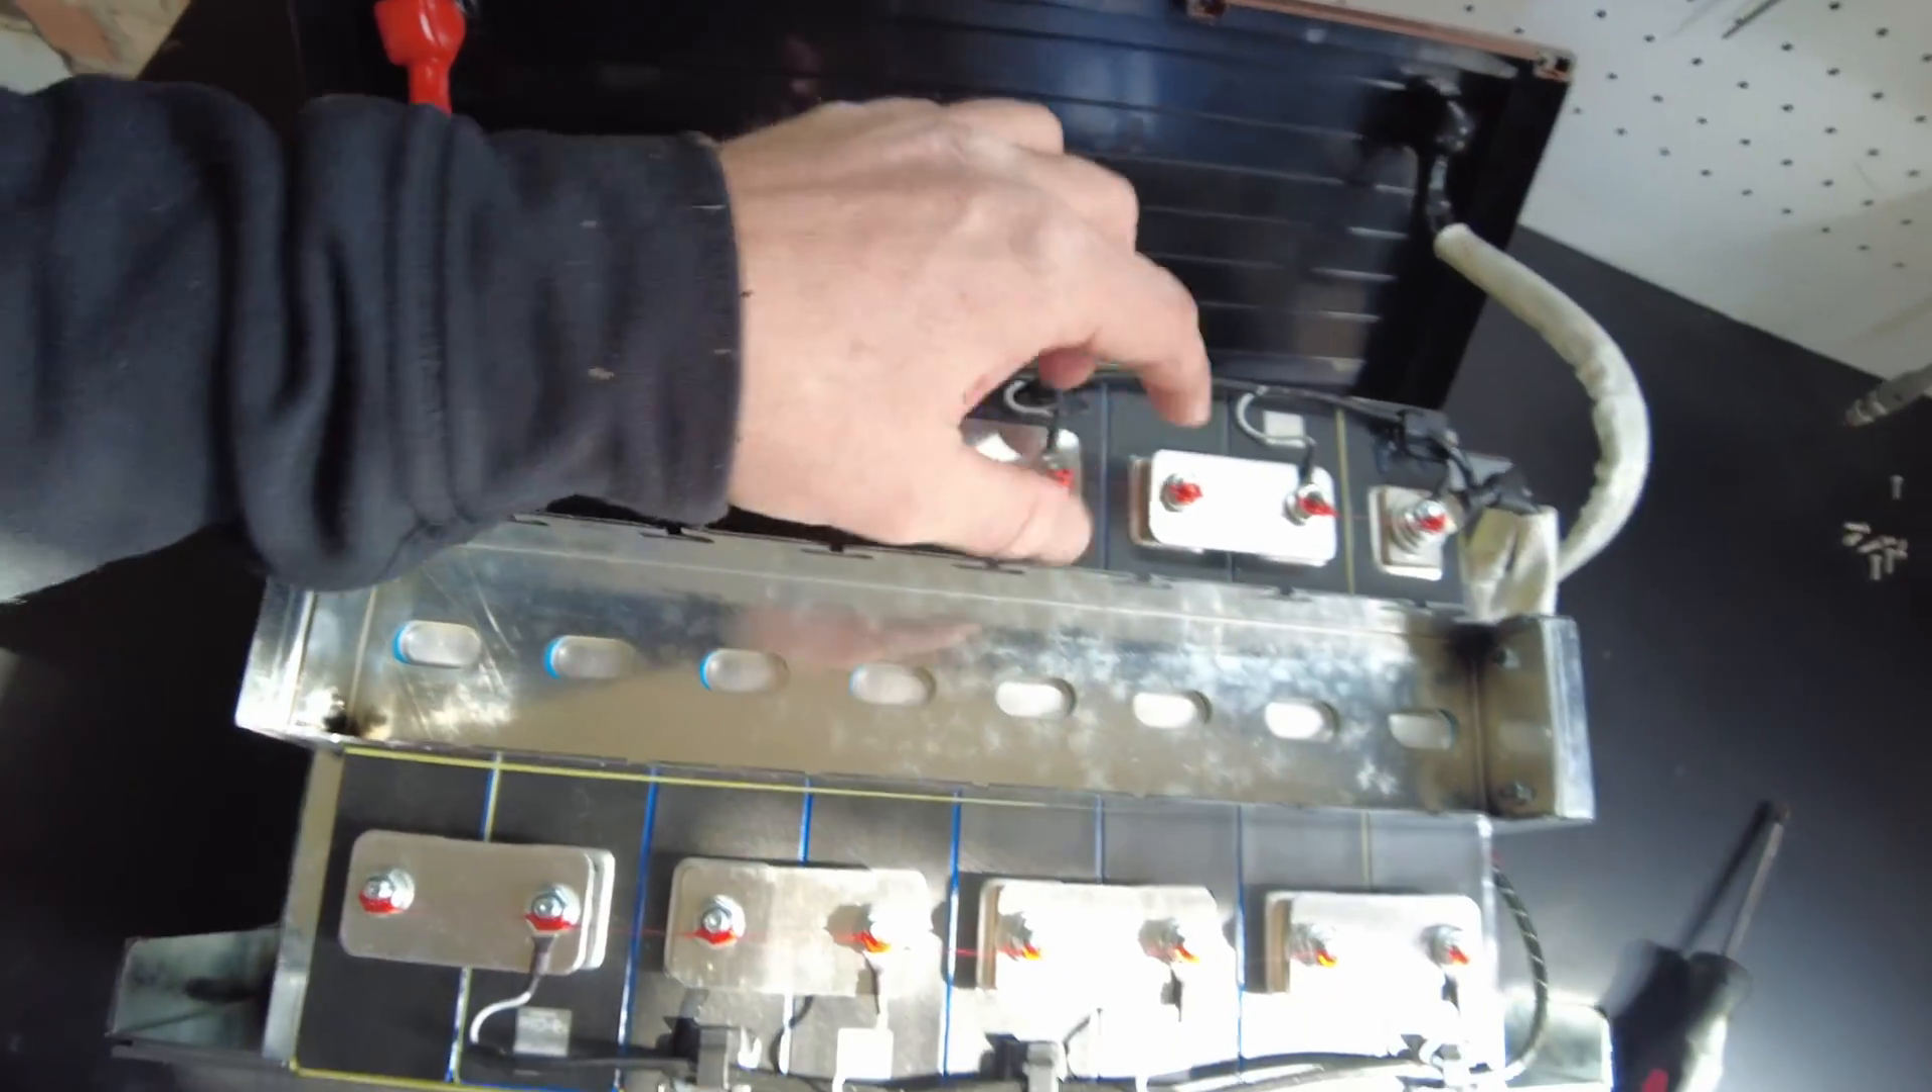But we've got bolted down bus bars.